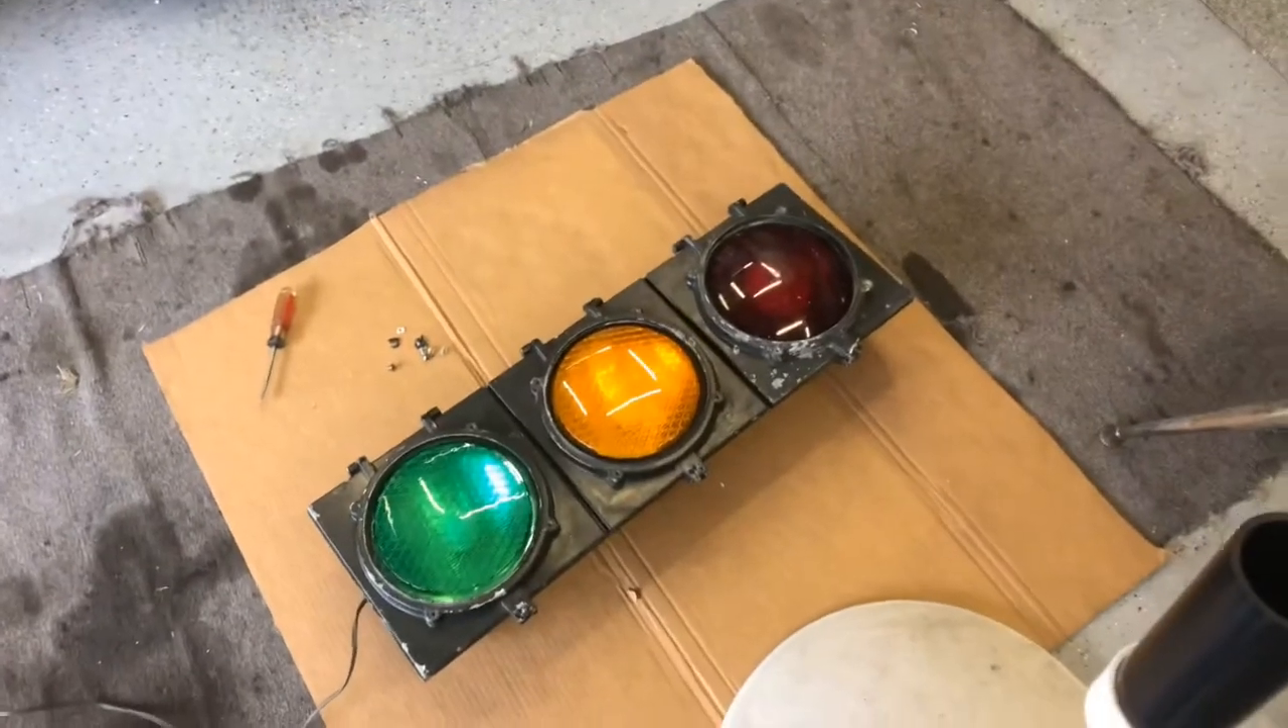Well the plastic lenses aren't quite exactly the right ones. But they fit.